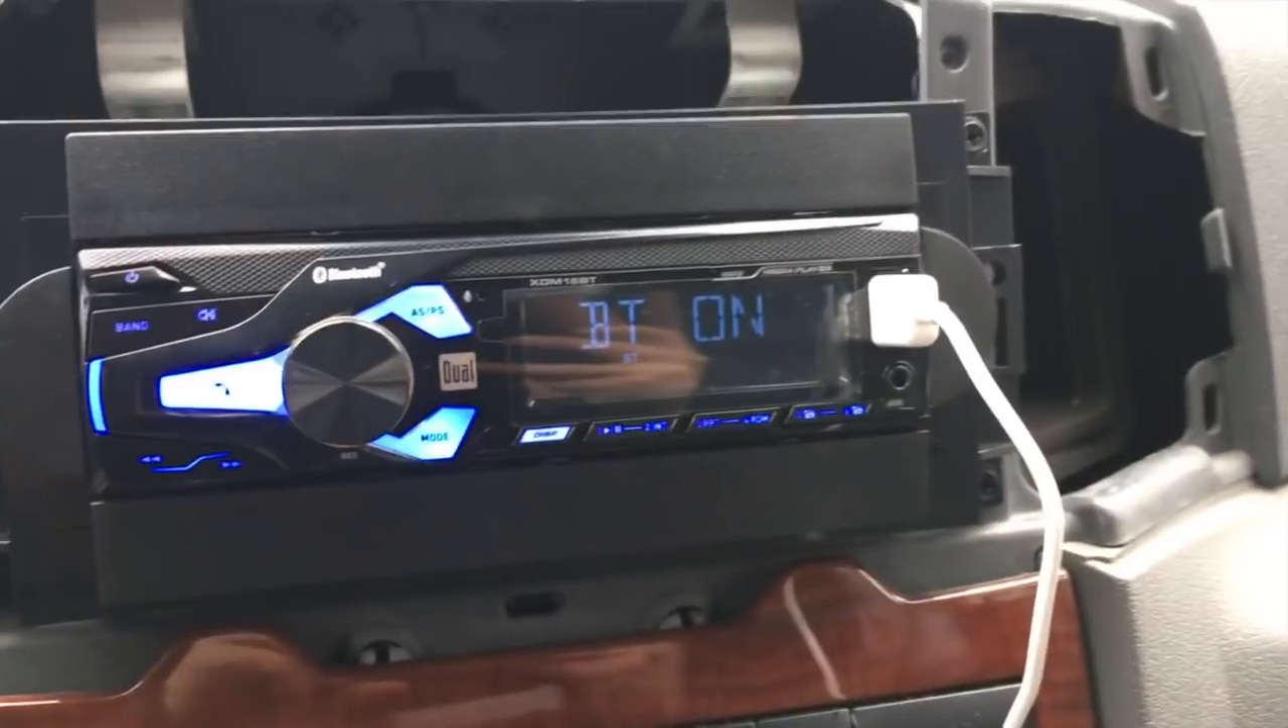Ok guys, so we got the unit in. I got the Bluetooth hooked up.